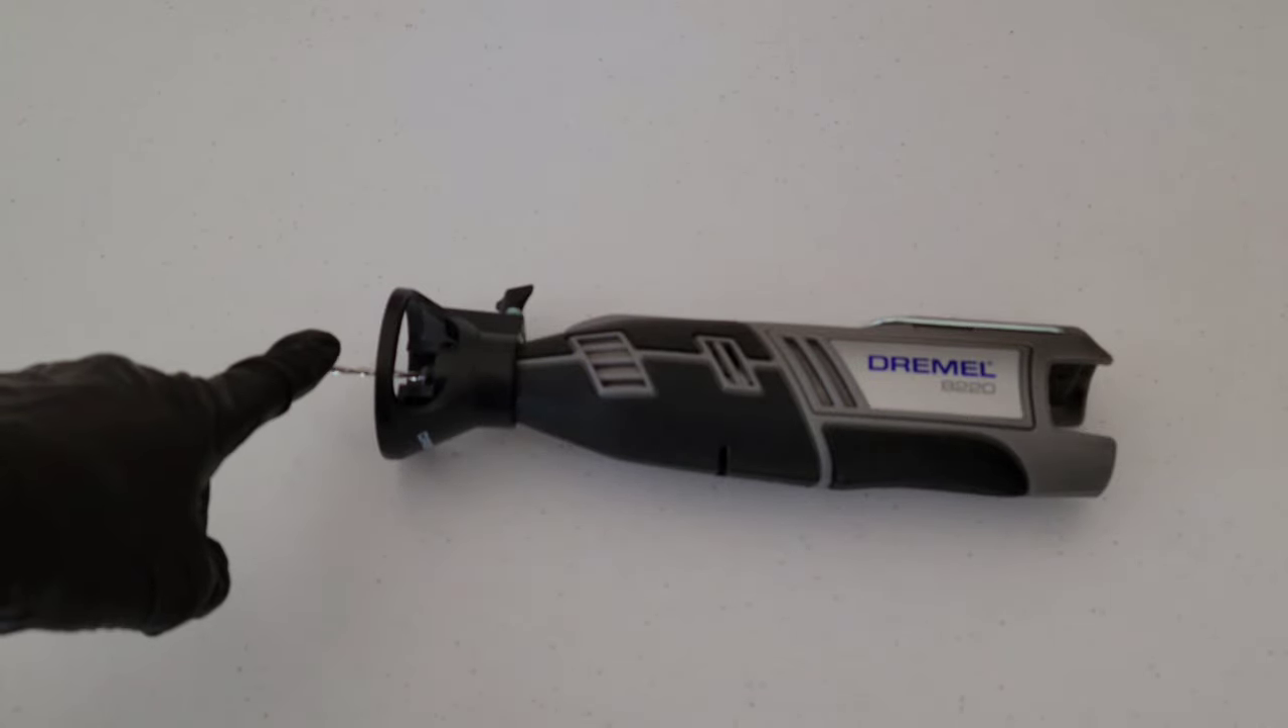Now we have our bit and our cutting guide installed.